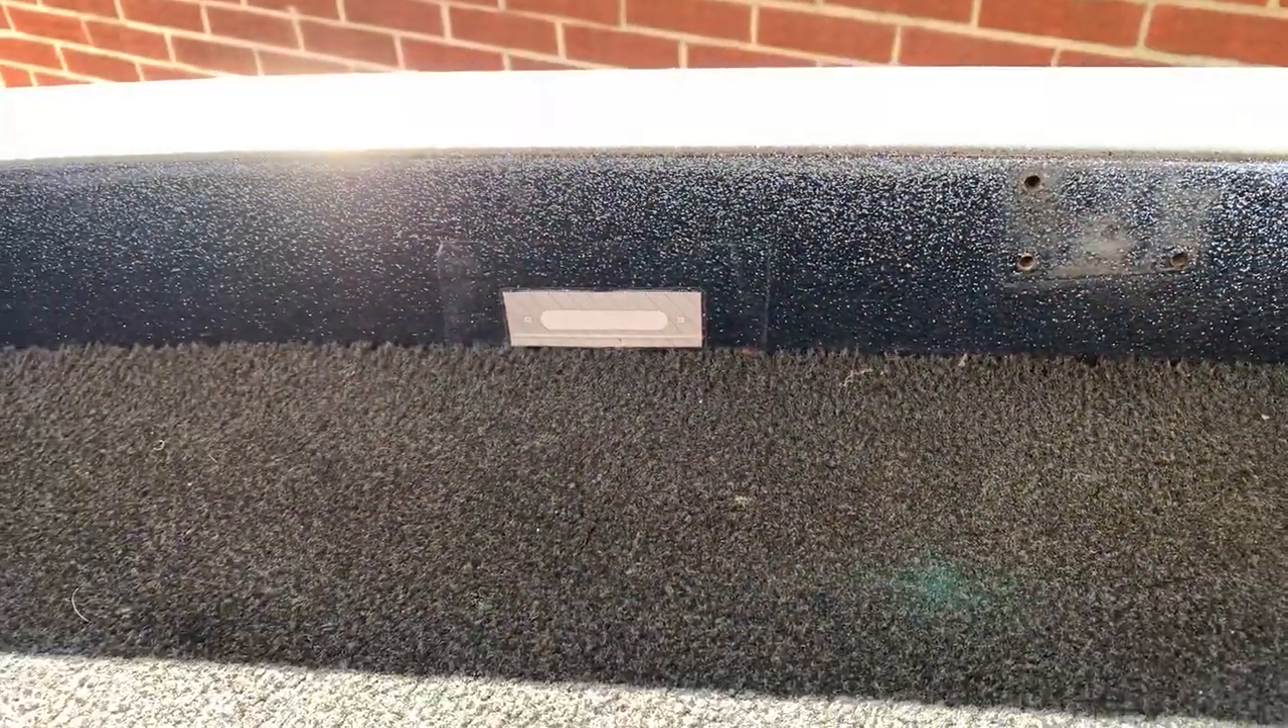That is the cutout and I have taped it against the gunnel with the clear tape.